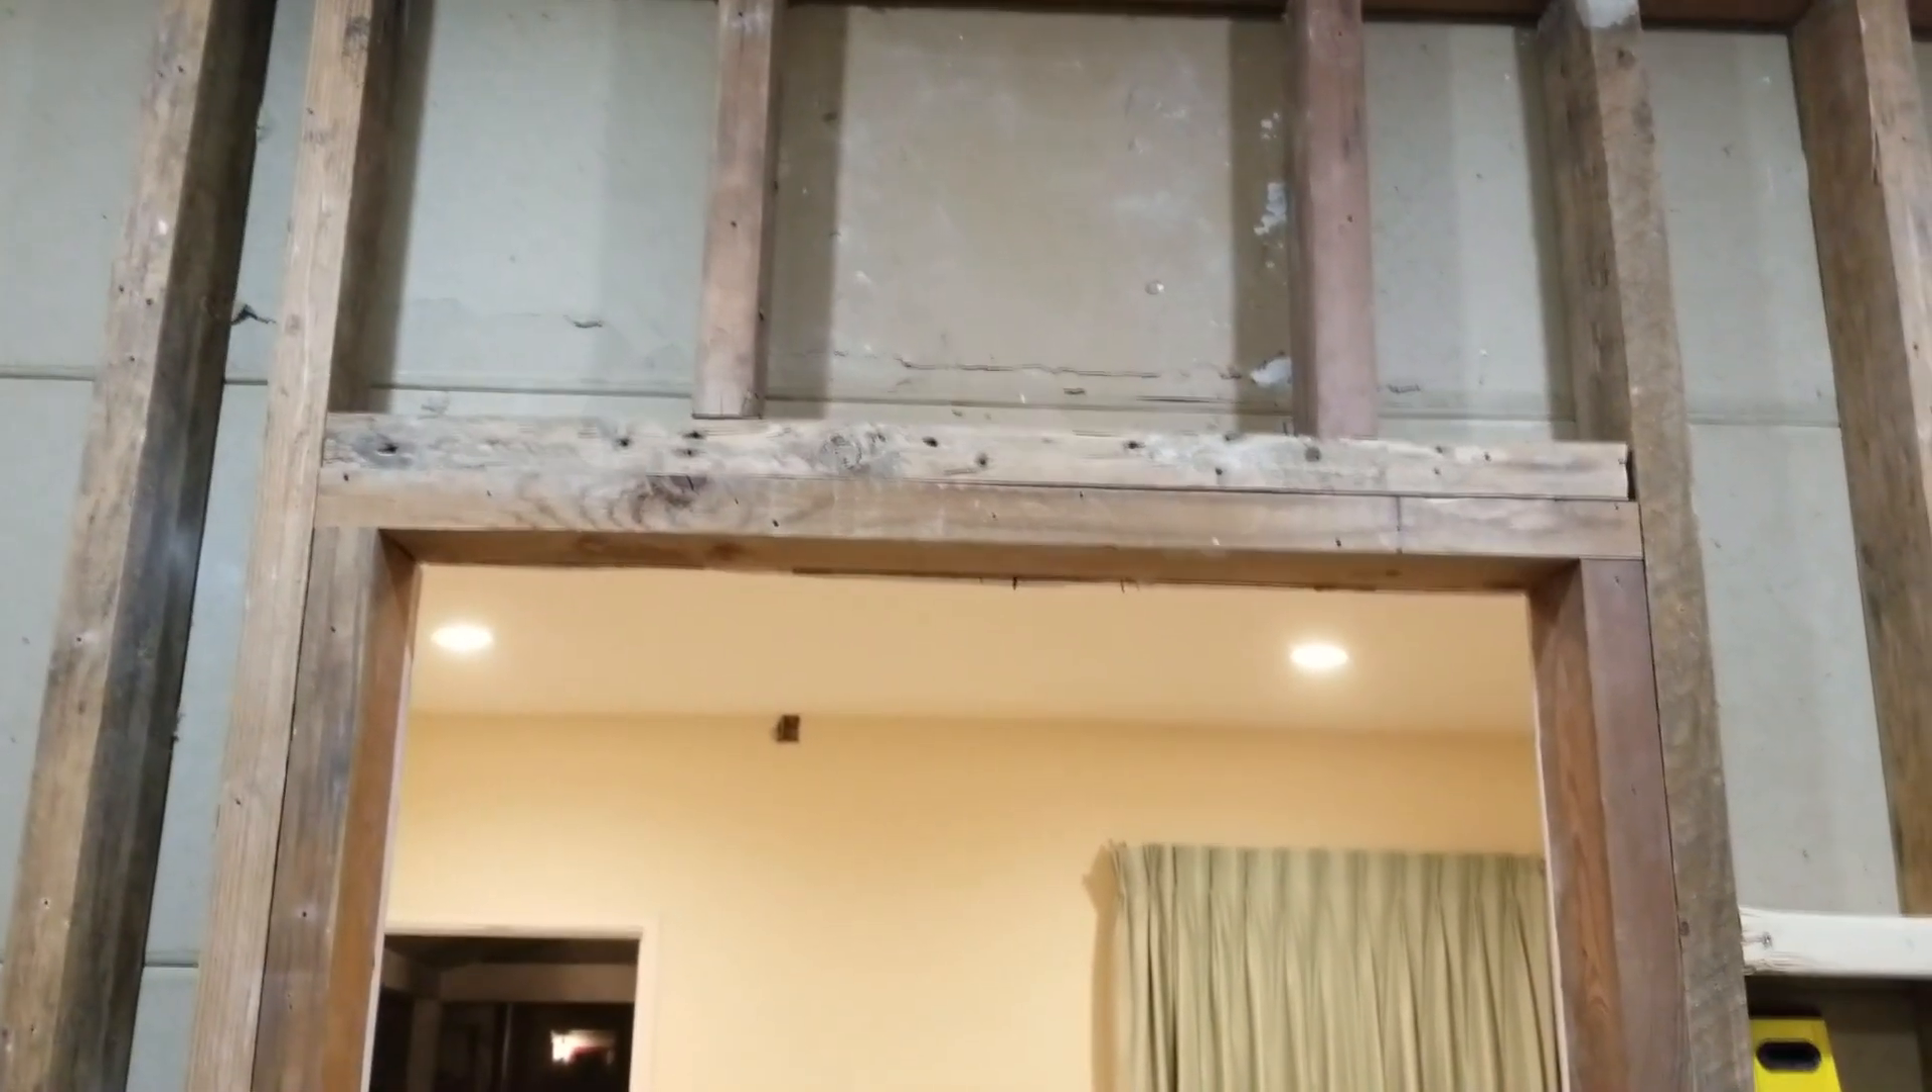We took those two studs and put them right here on either side of the opening here of our framed opening and those become our jack studs.